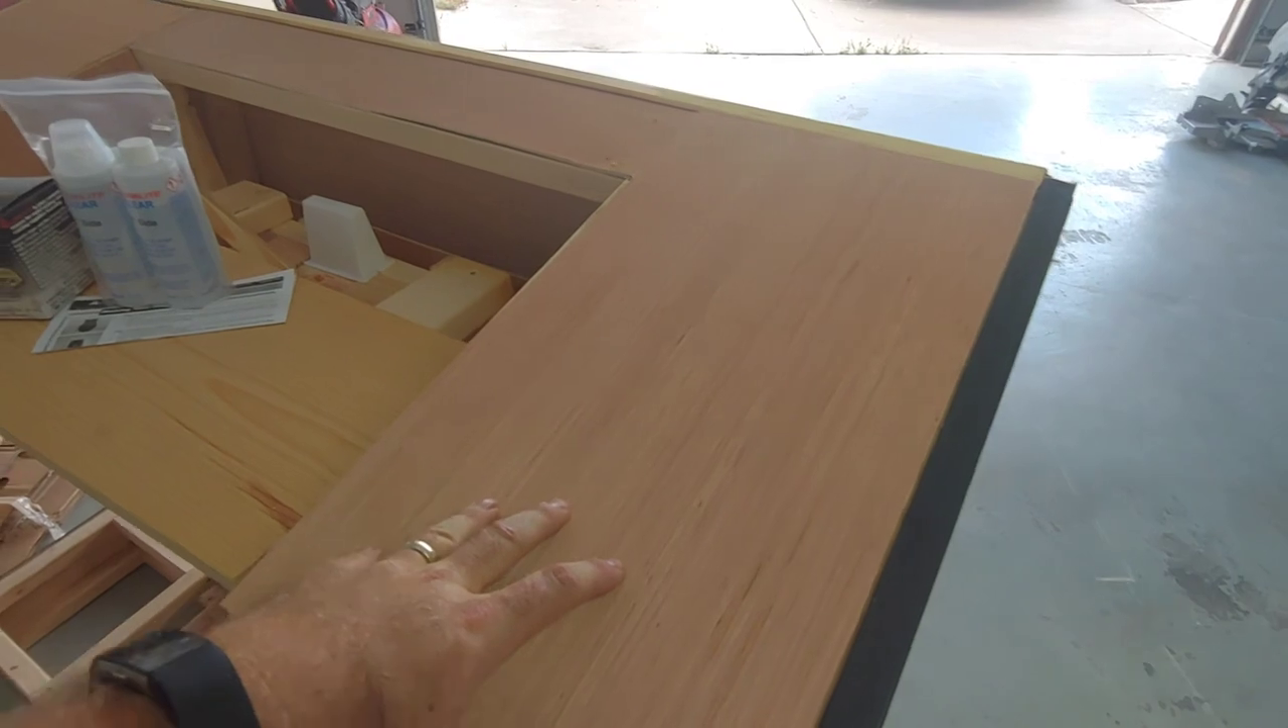I still haven't figured out how i'm going to do these yet but right now i've just got the flat panel in place.